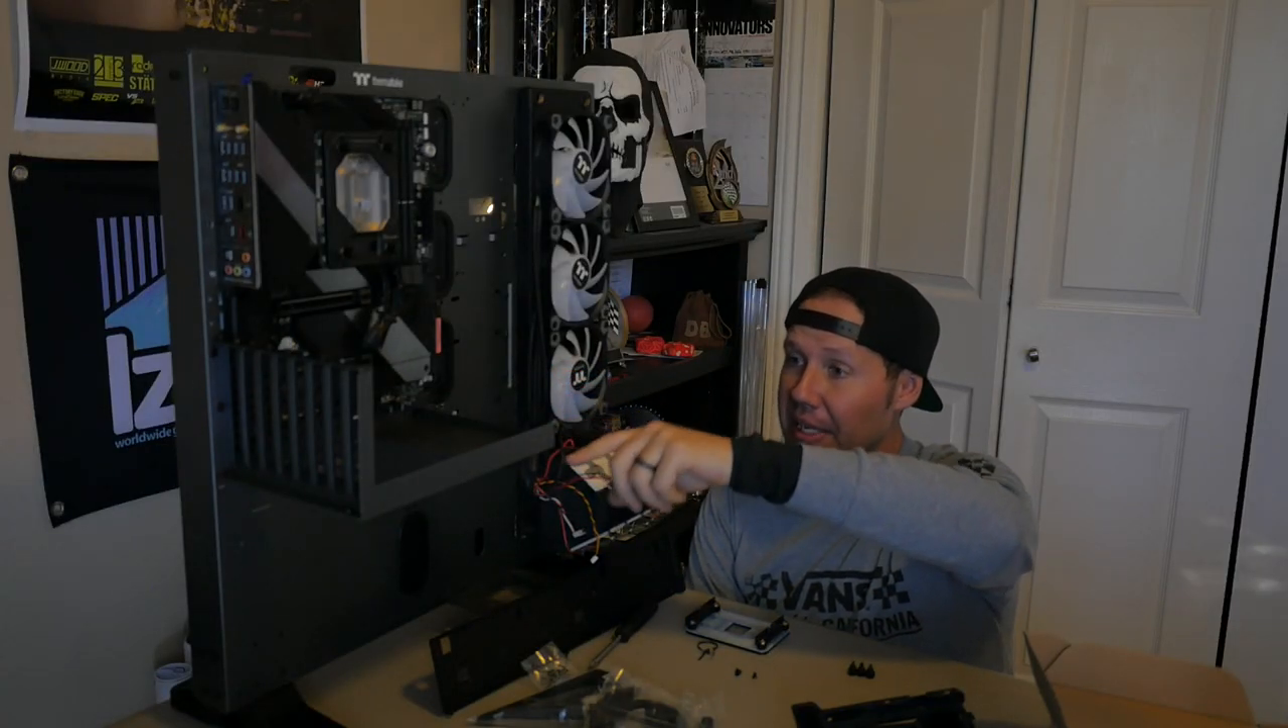So I got the motherboard installed. Went on without a hitch.